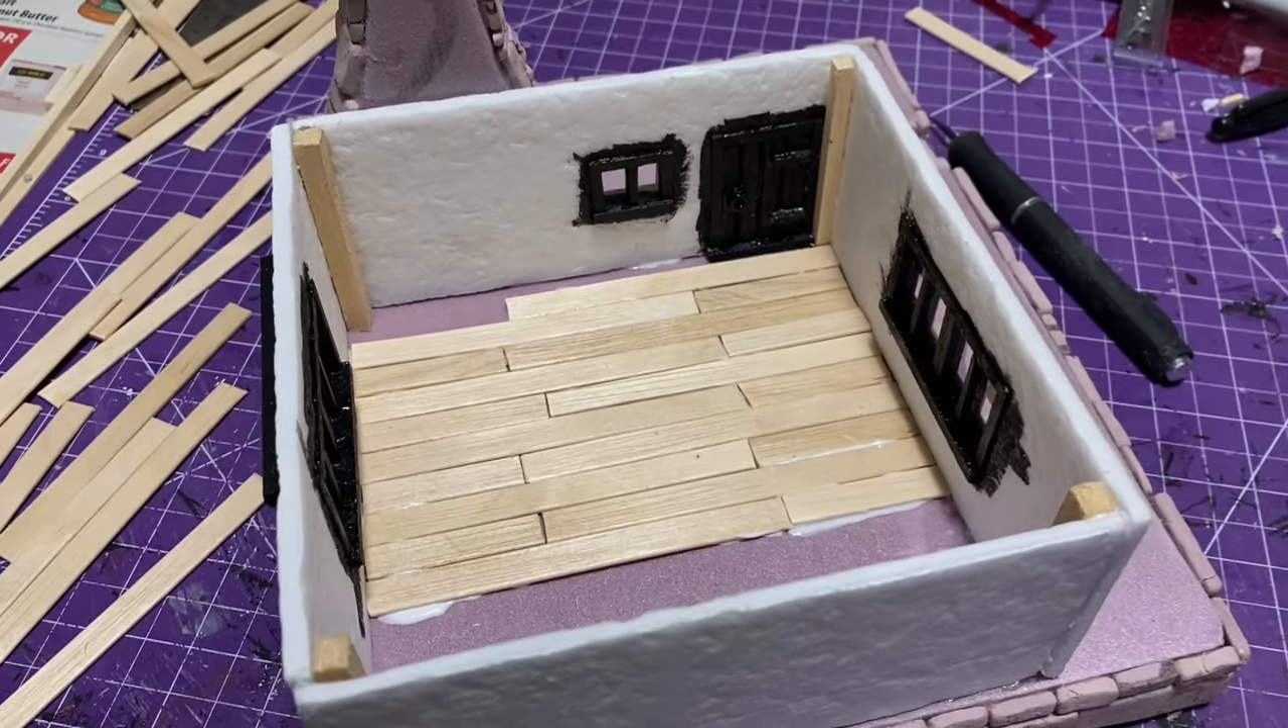And then once I got the walls up, I put those balsa wood in the corners, and then I started adding all the Popsicle stick panels in there on the floor.